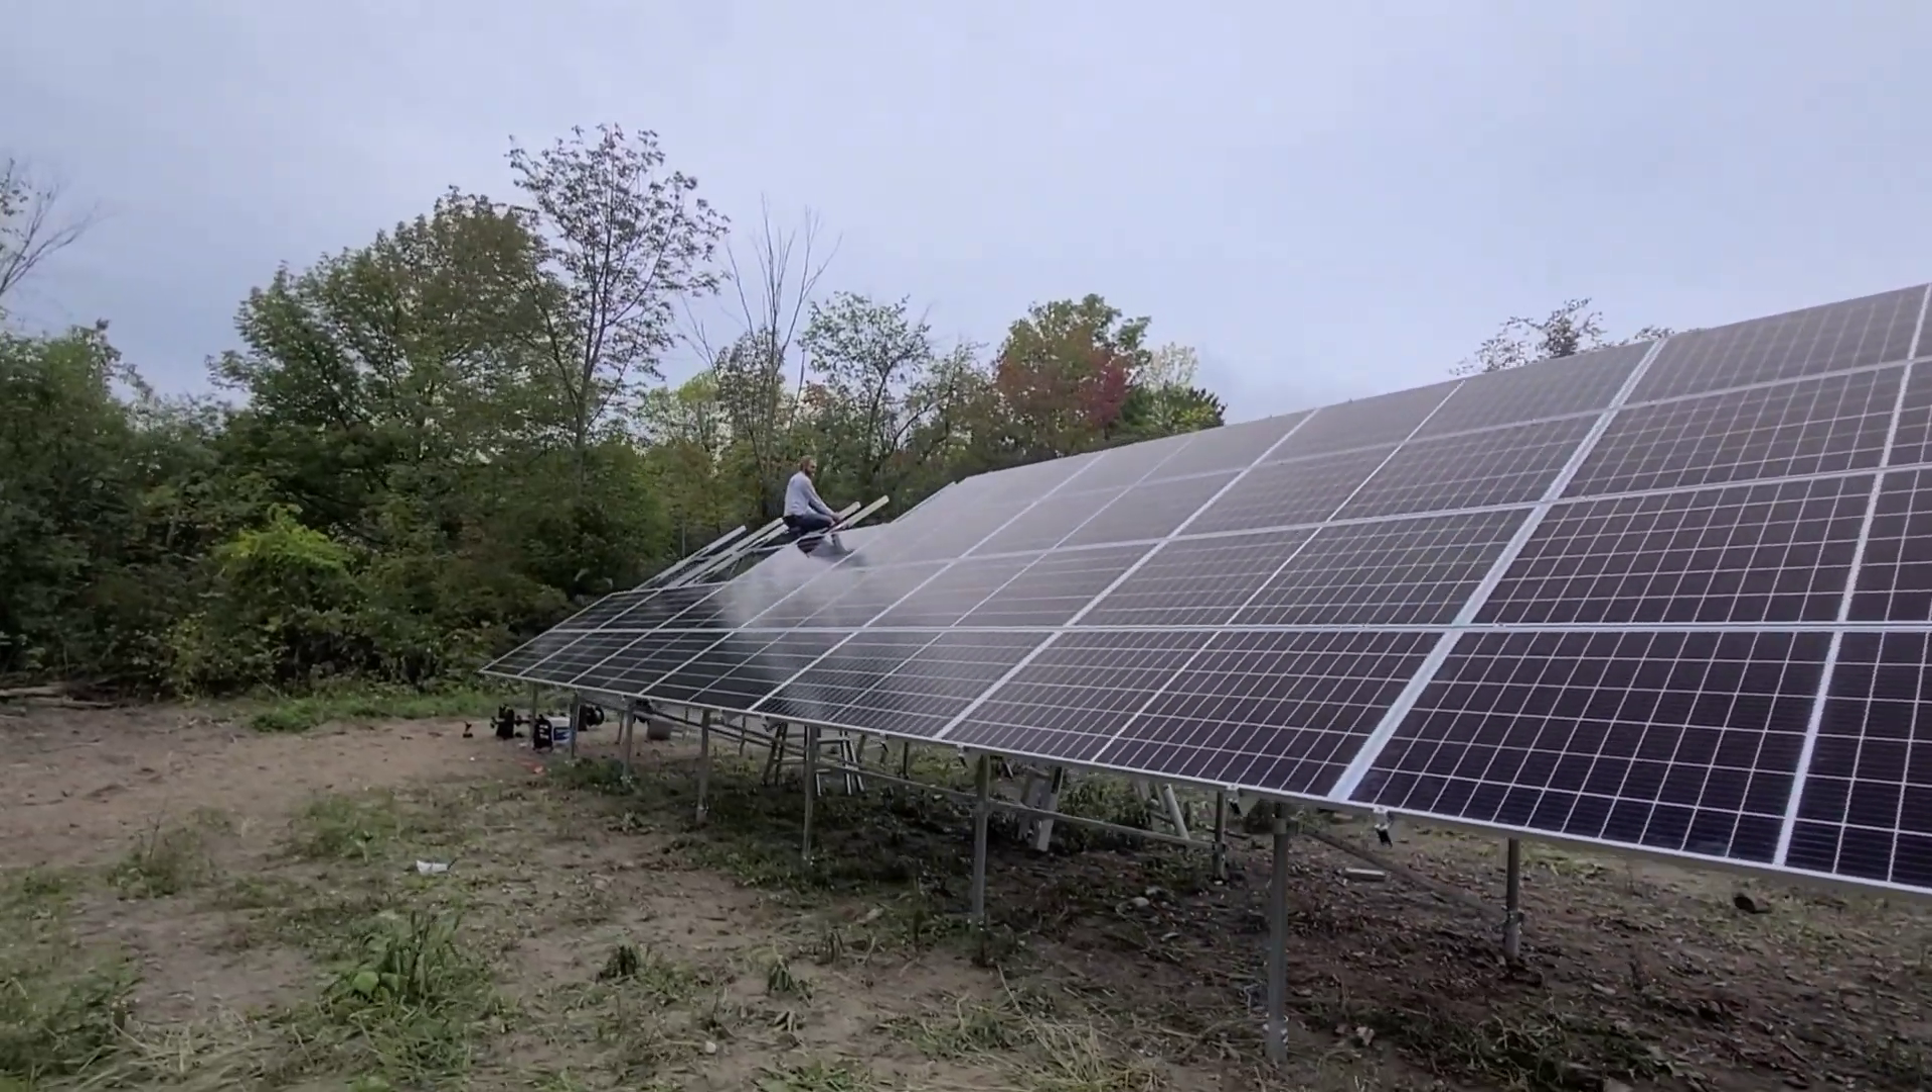So we're just finishing paneling this array here.